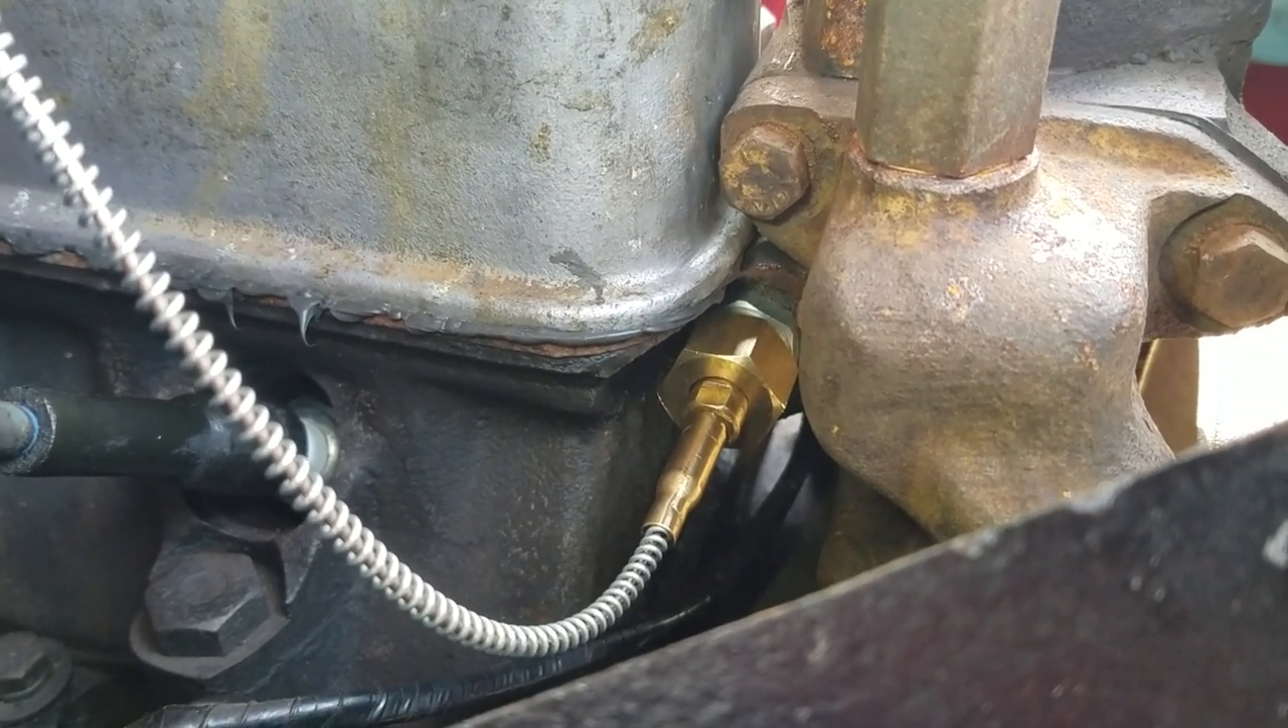So here you can see I've put the water temperature sensor into the engine block and that takes a 5 eighths UNF adapter attached to the brass bolt.